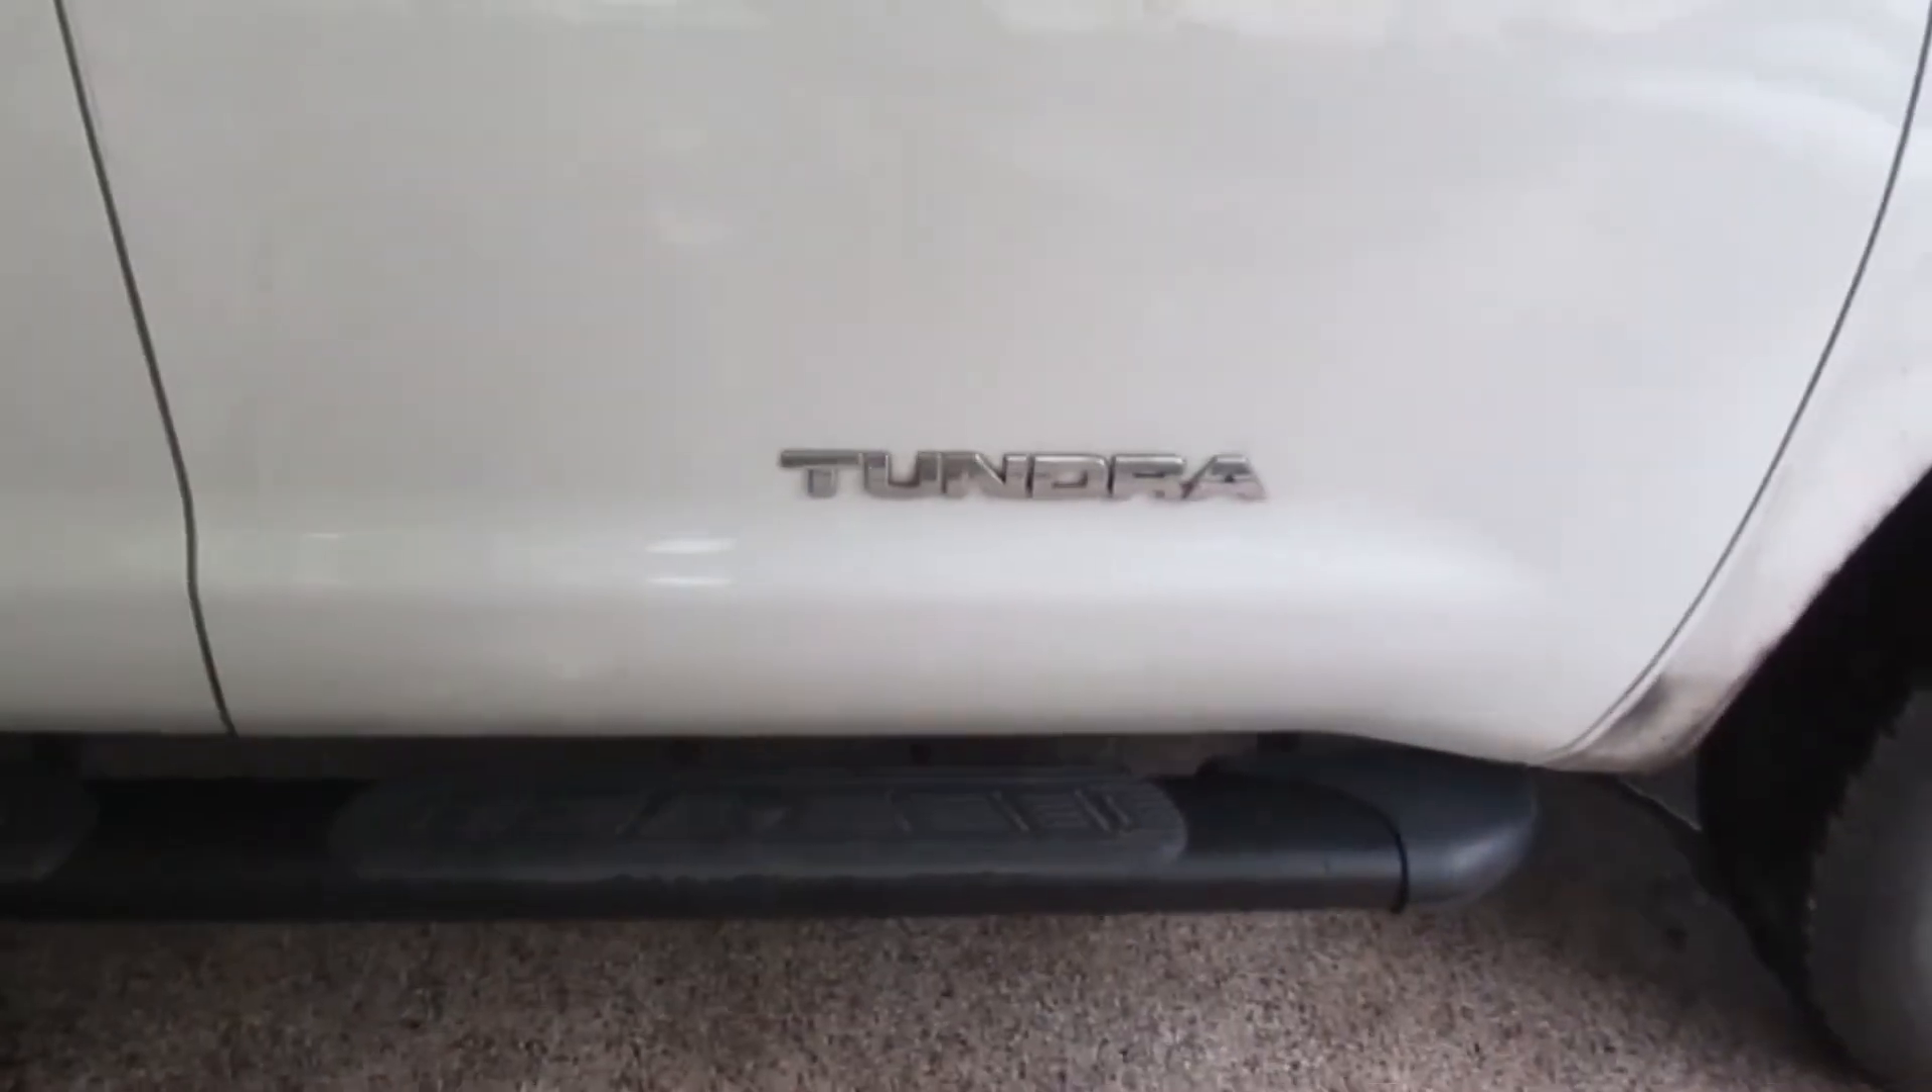So I got one of the running boards on.